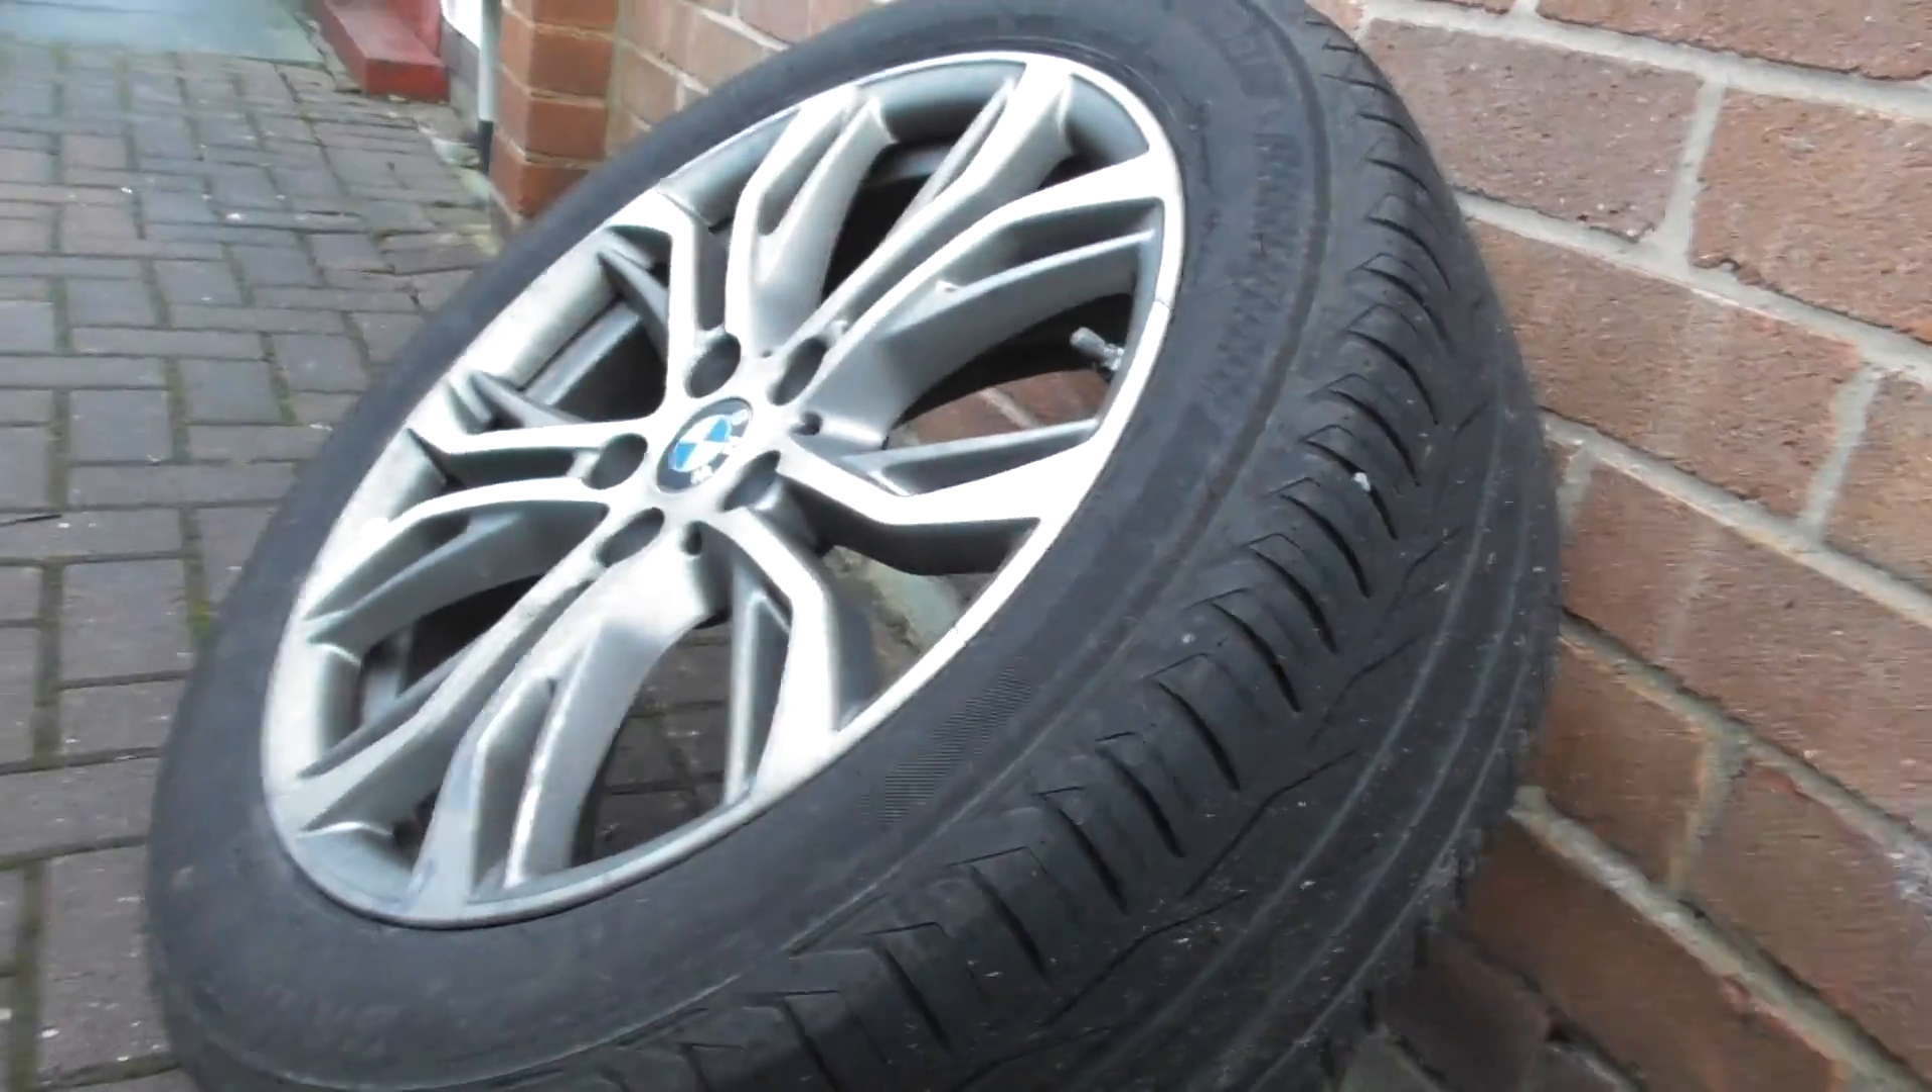So I've obviously got the wheel off.